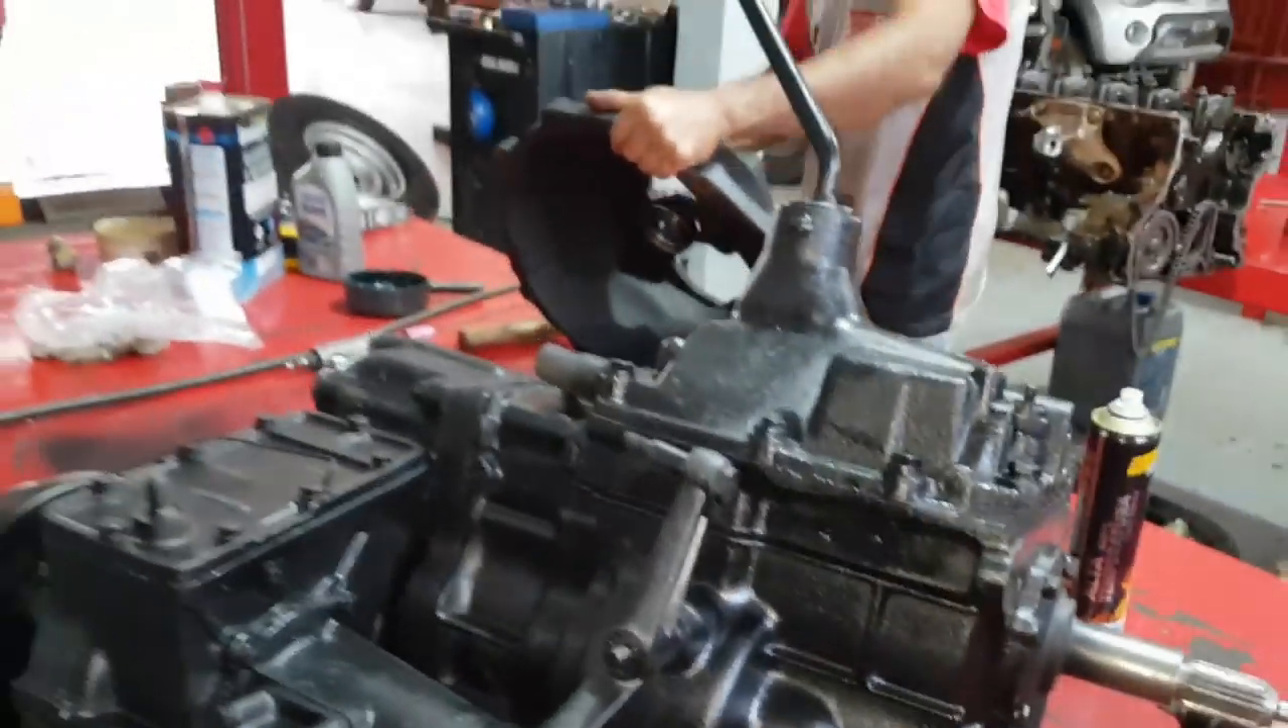Olha o câmbio montado Olha que beleza De serviço Do menino chinês.